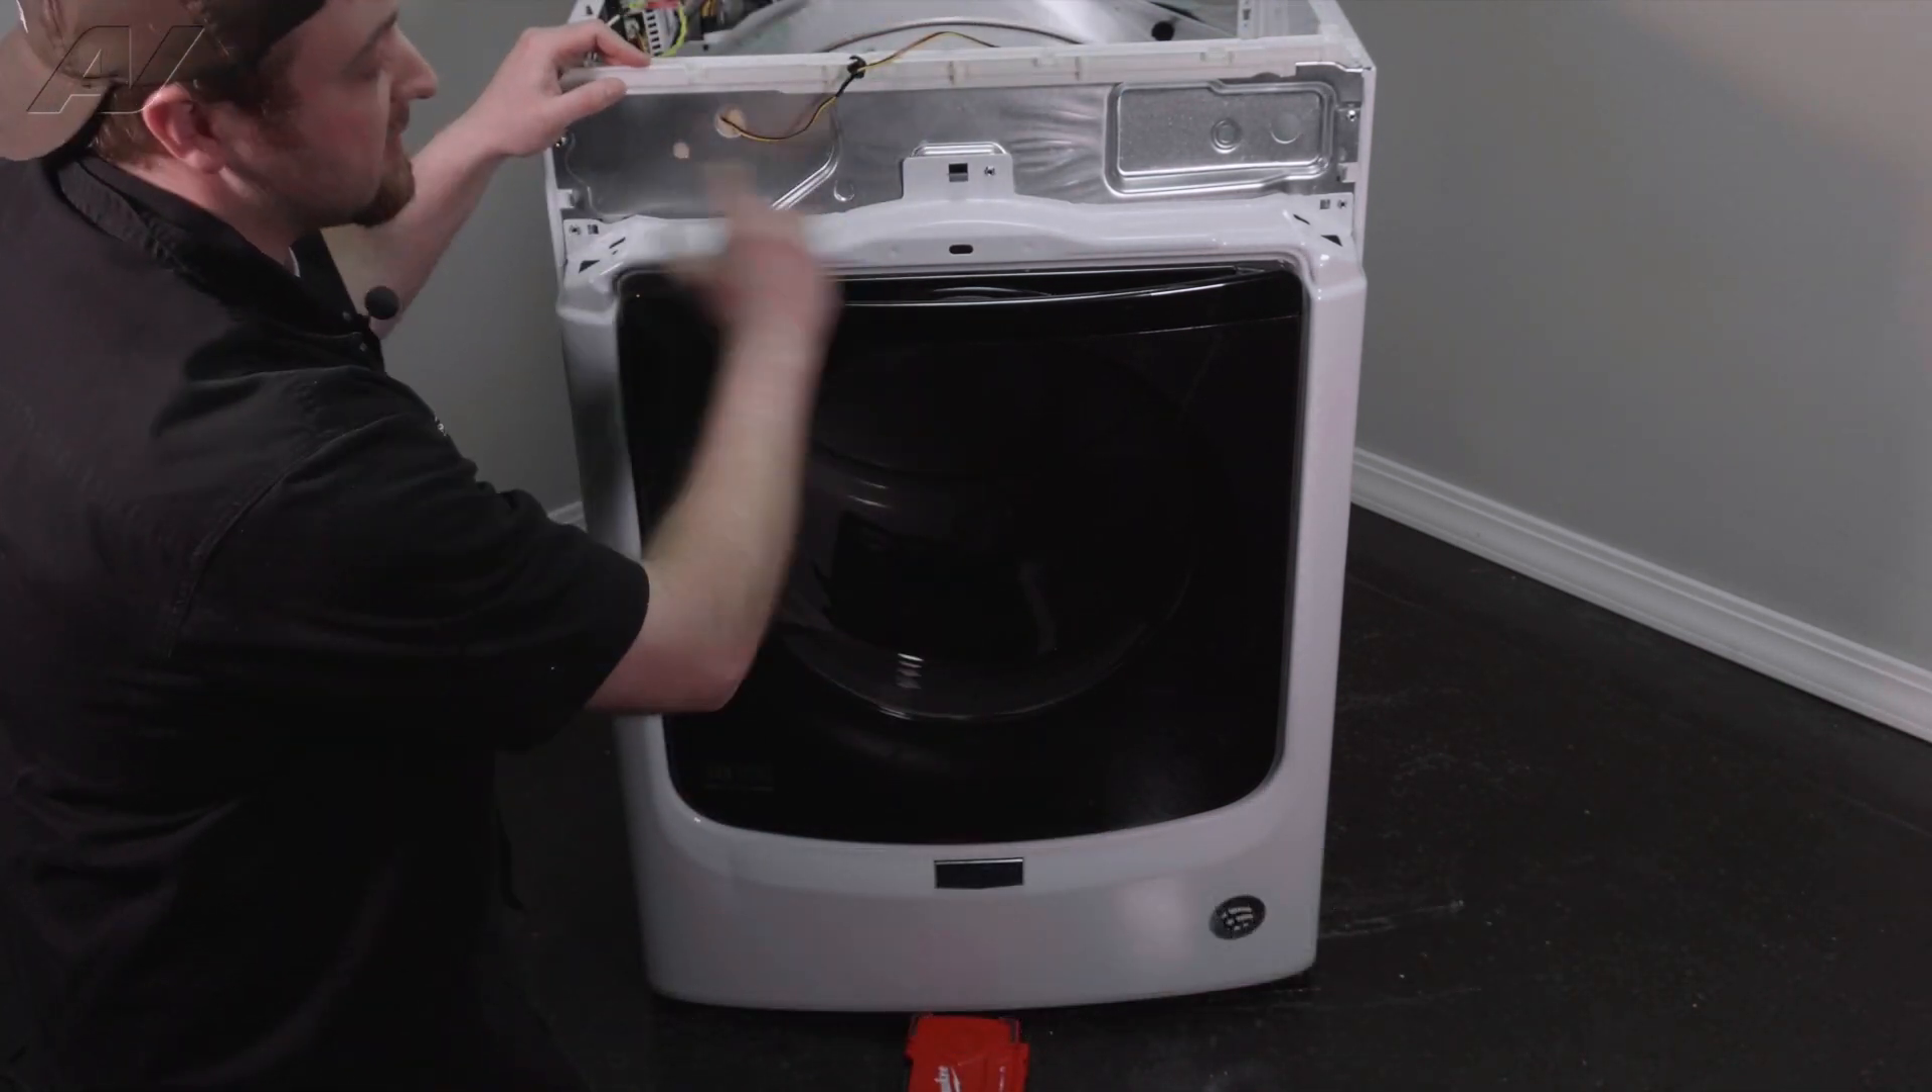Now, with the console removed, we can start to remove the front panel.